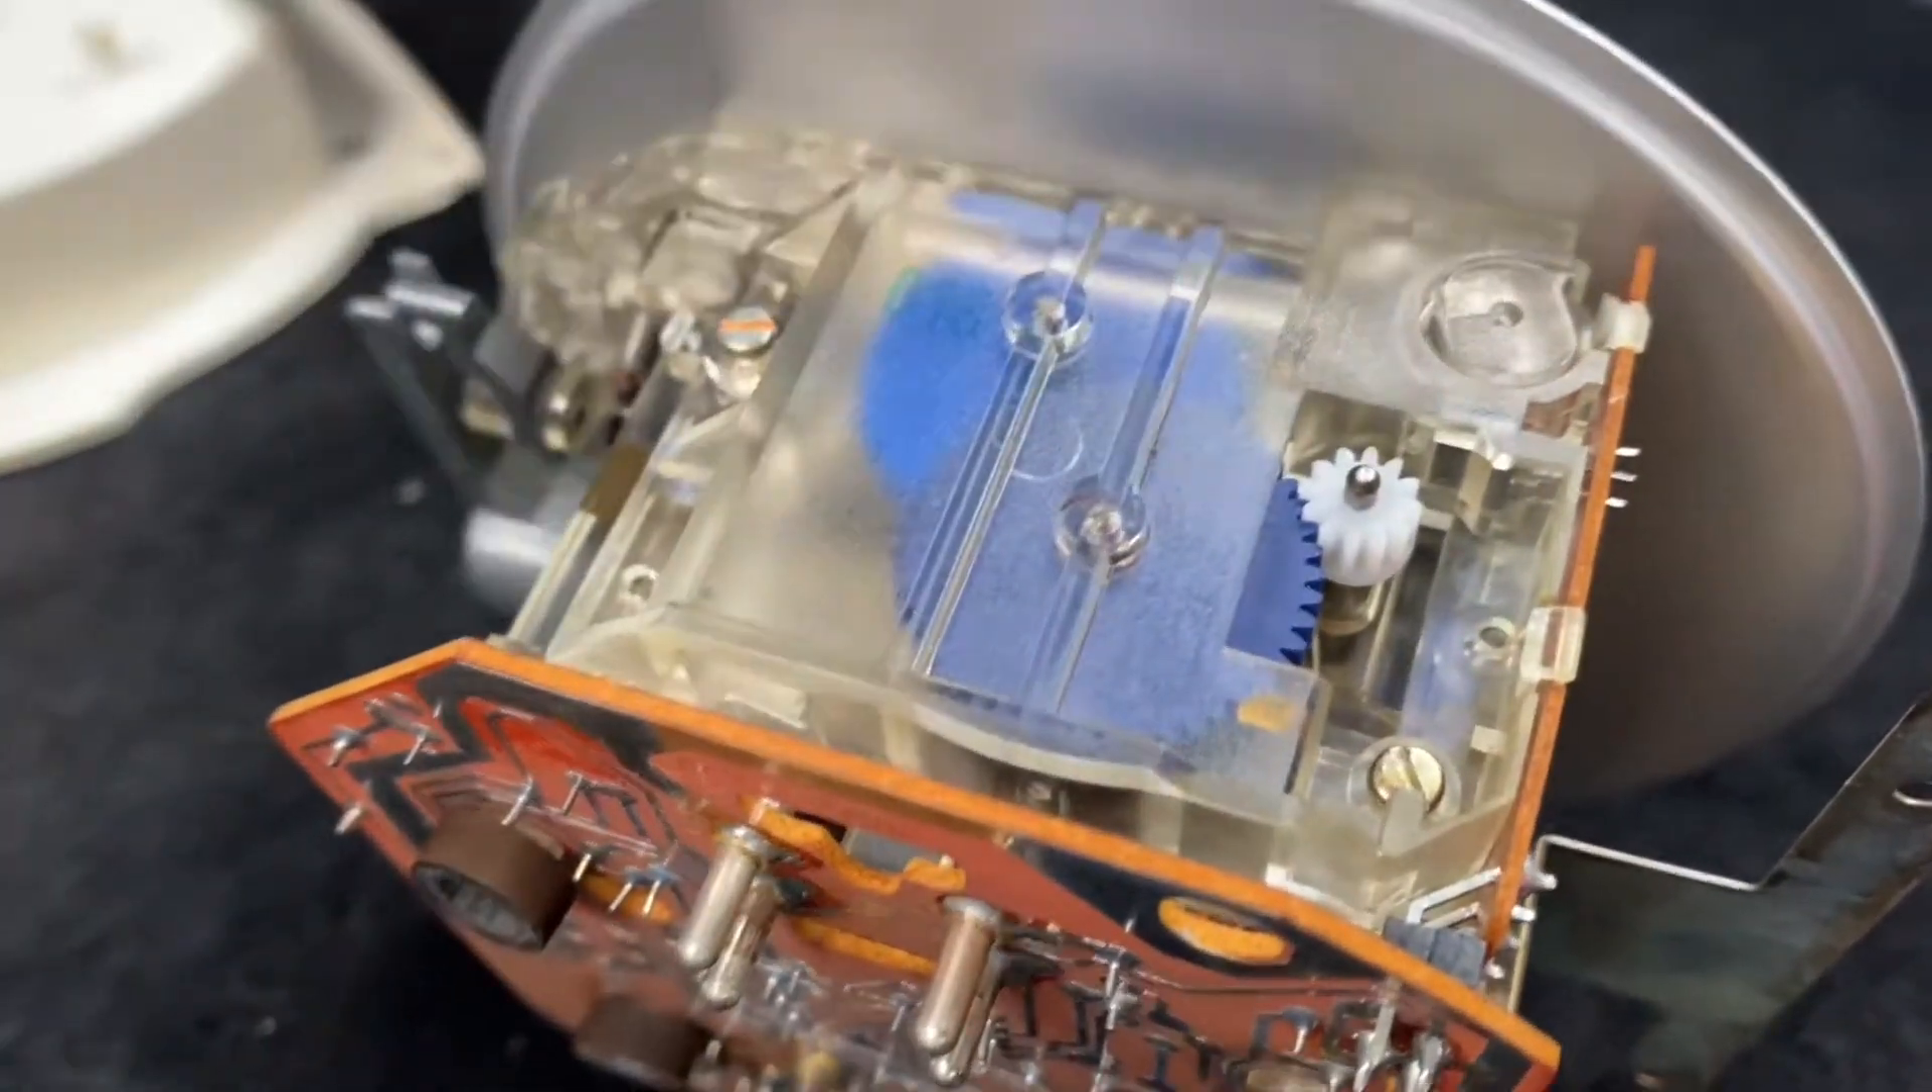I installed the new gears I have put back the plate on top.